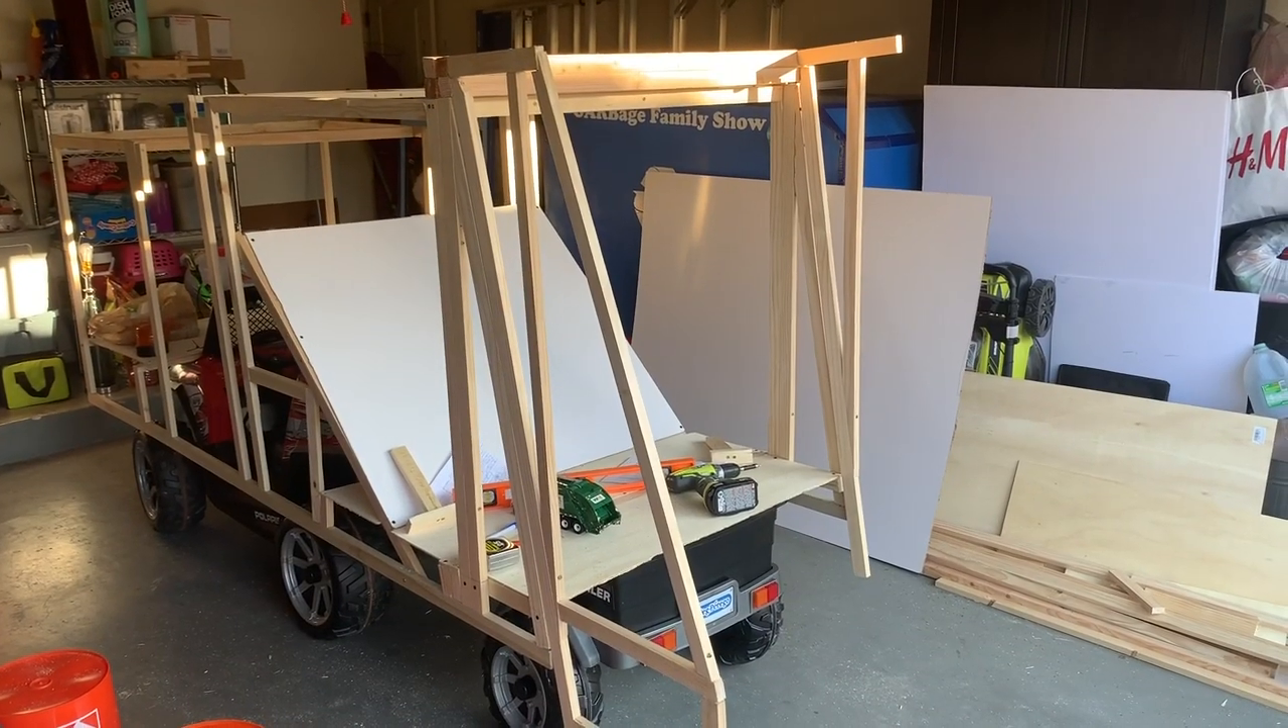Here's what the truck looks like with half of the hopper constructed.